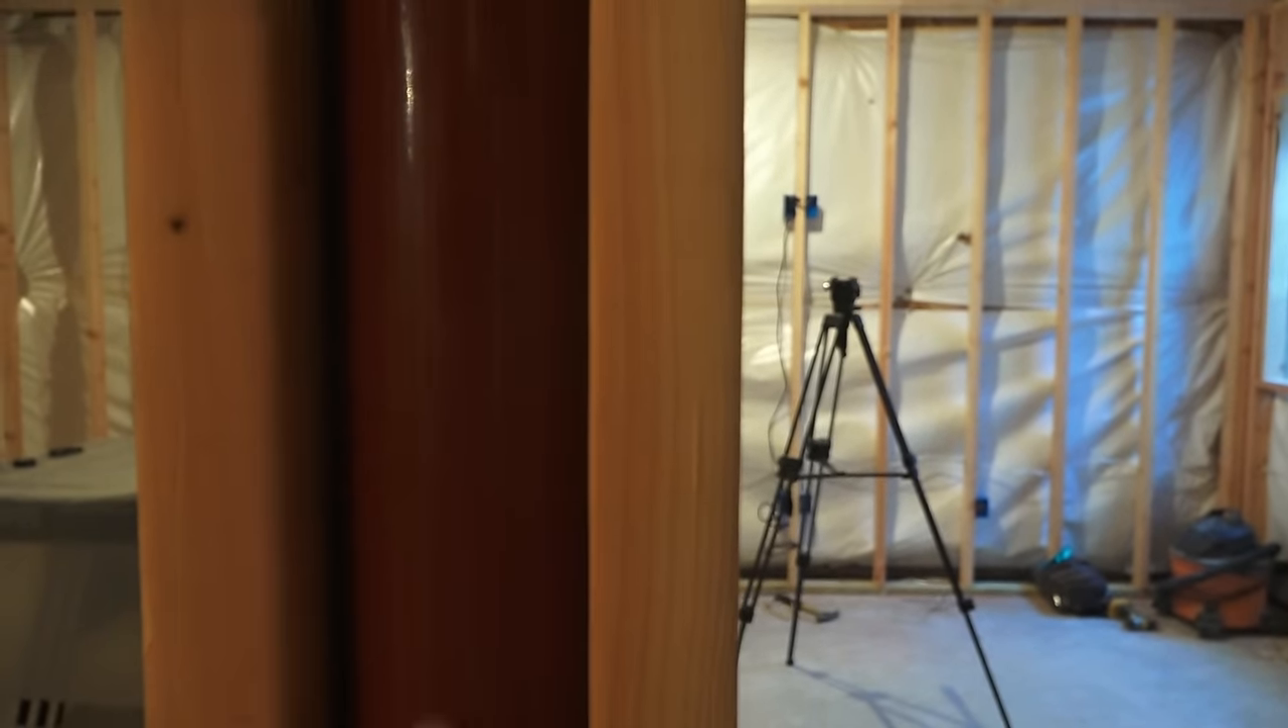You want to come around the side here, you can see that that column is squeezed in between two two by fours.